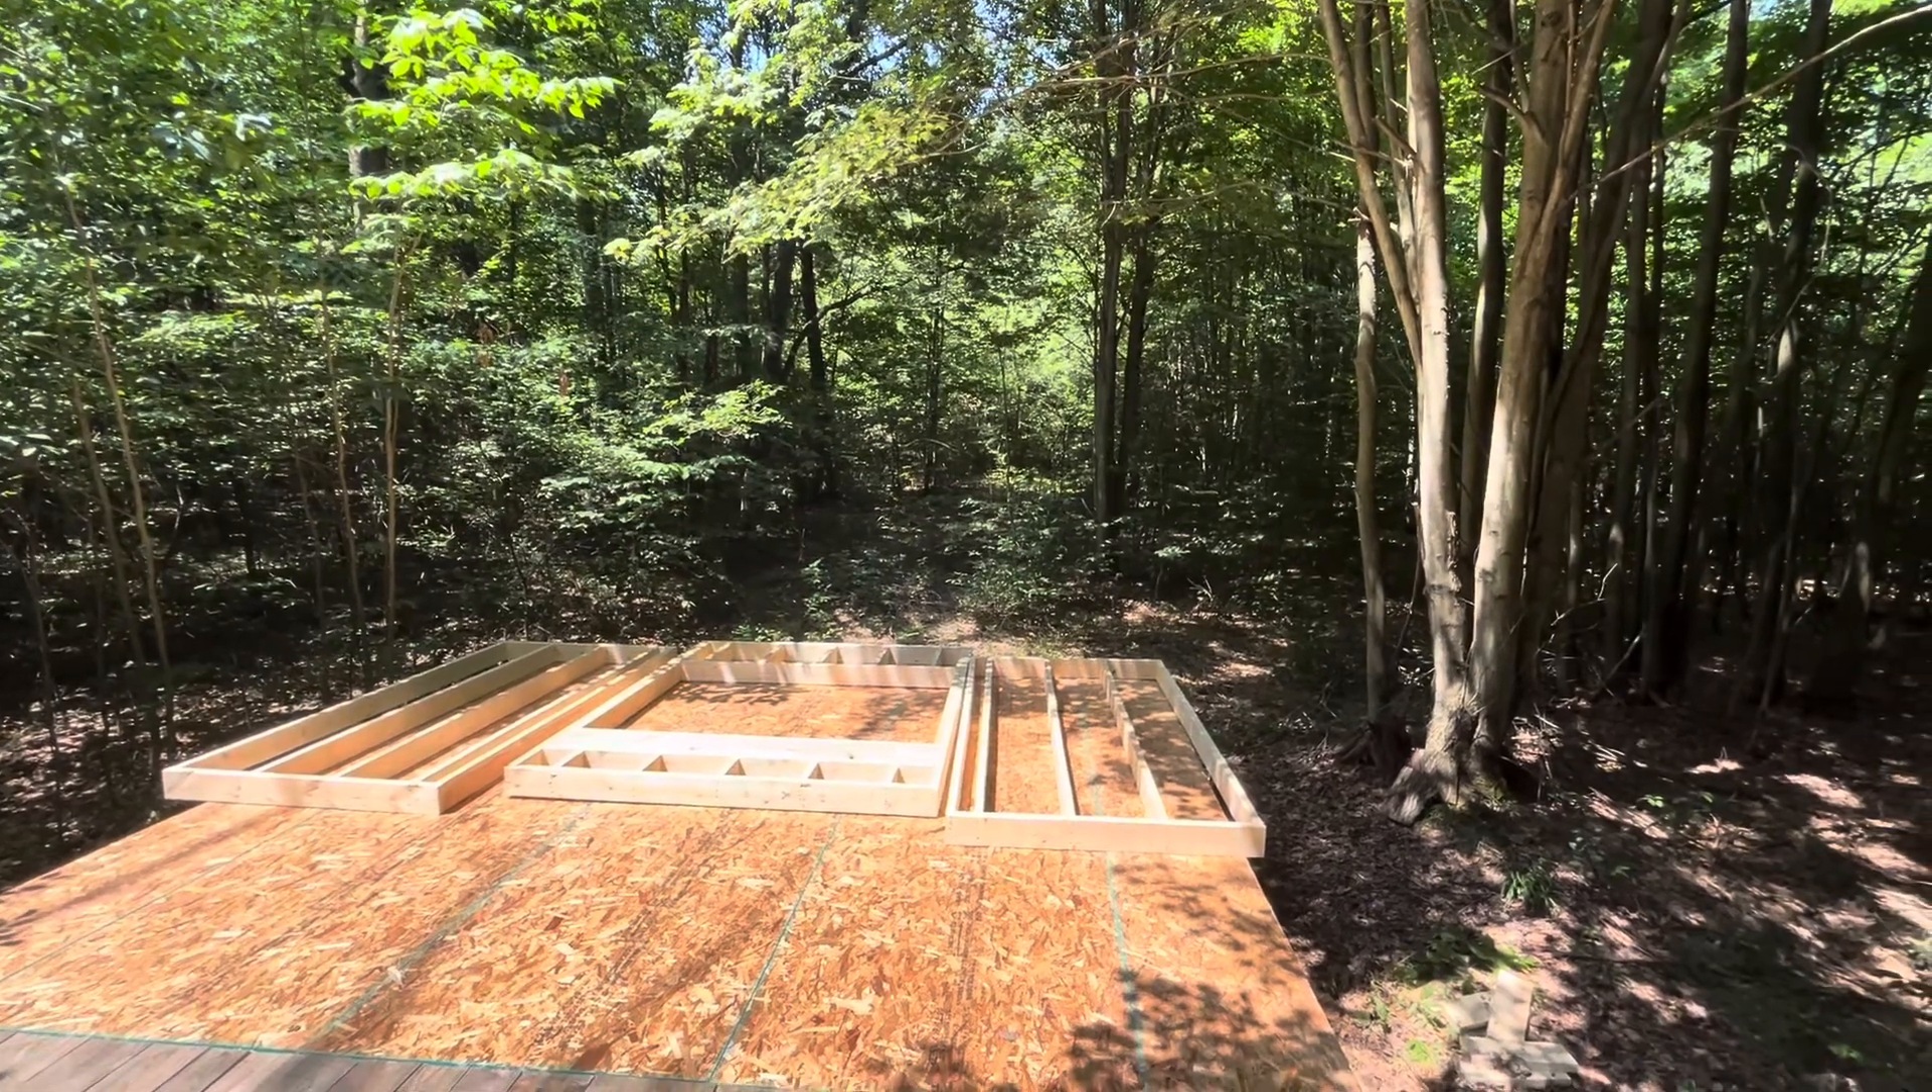So I got the walls assembled. I did it in three pieces.